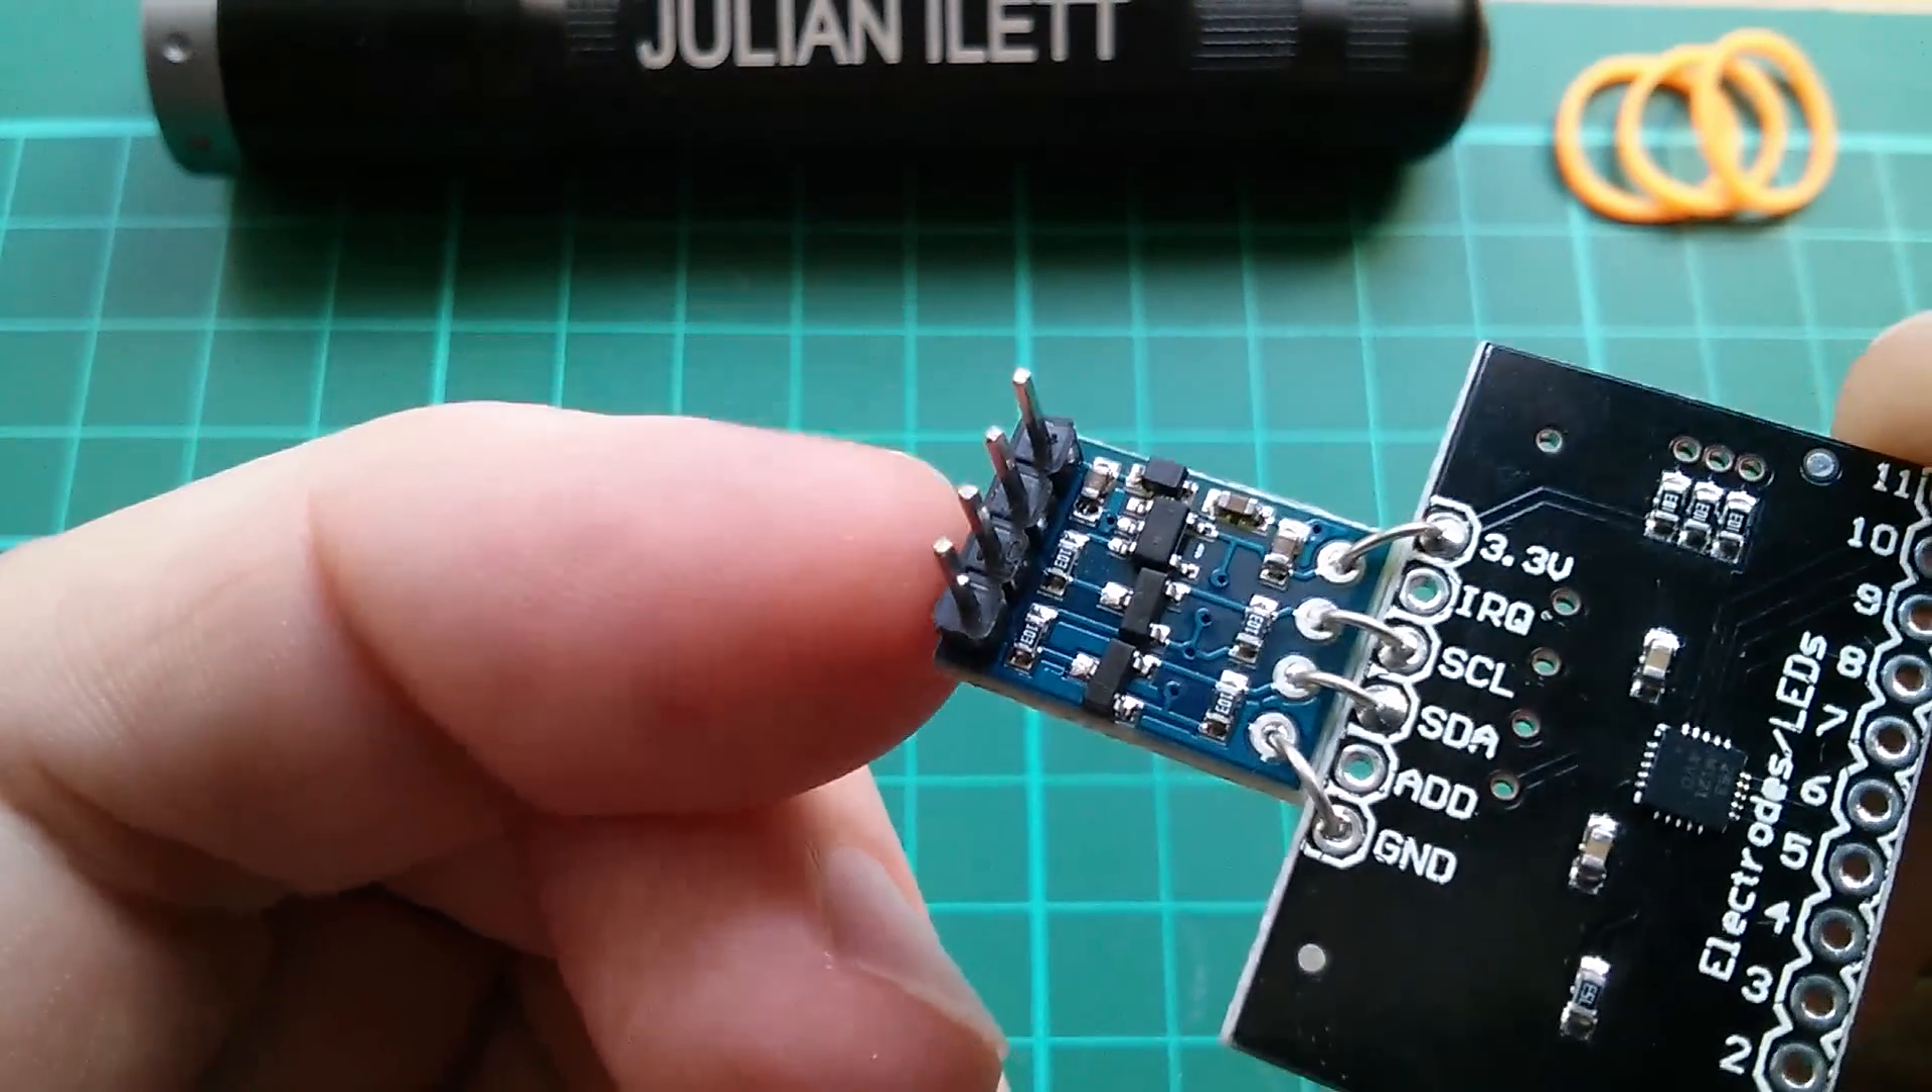So that's the touch sensor module hardwired to the level converter with little wire links and I've put Dupont pins onto the A side because that's going to connect to the Arduino.